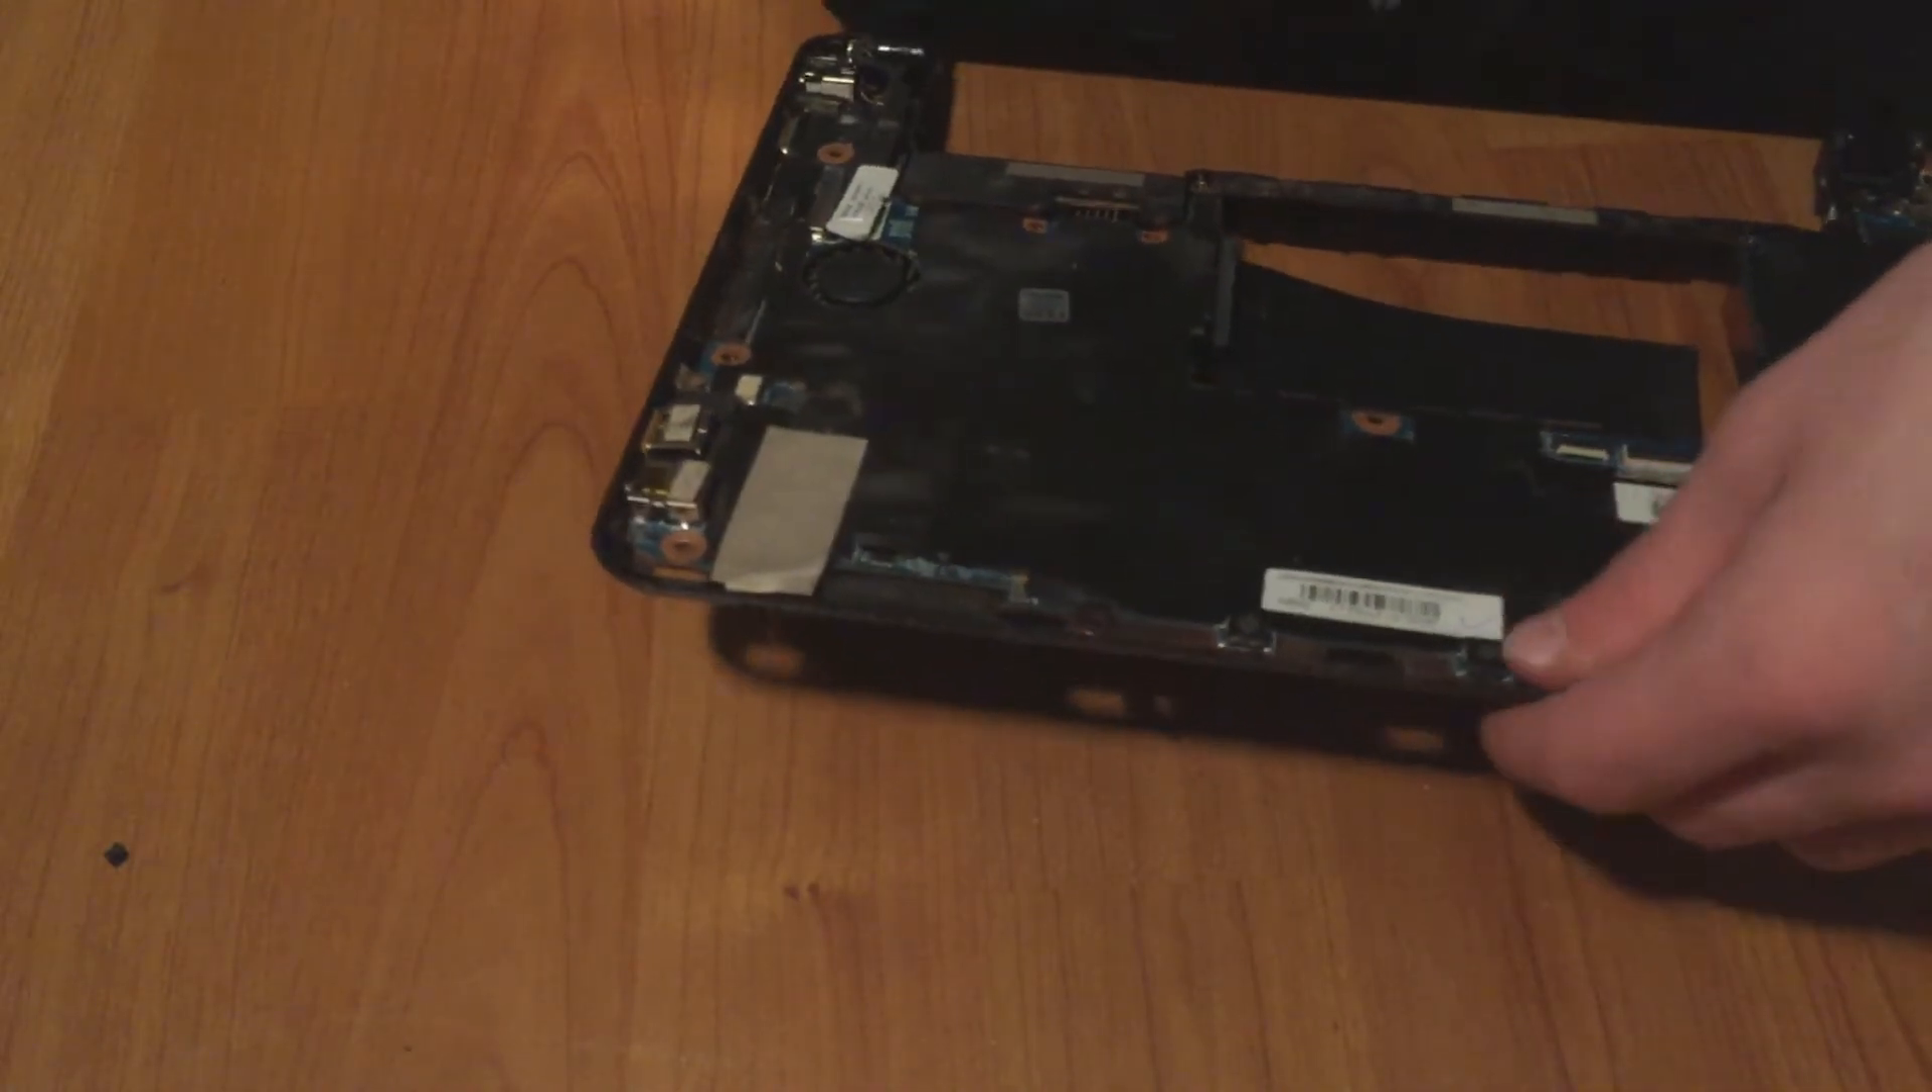All right motherboard now in place.